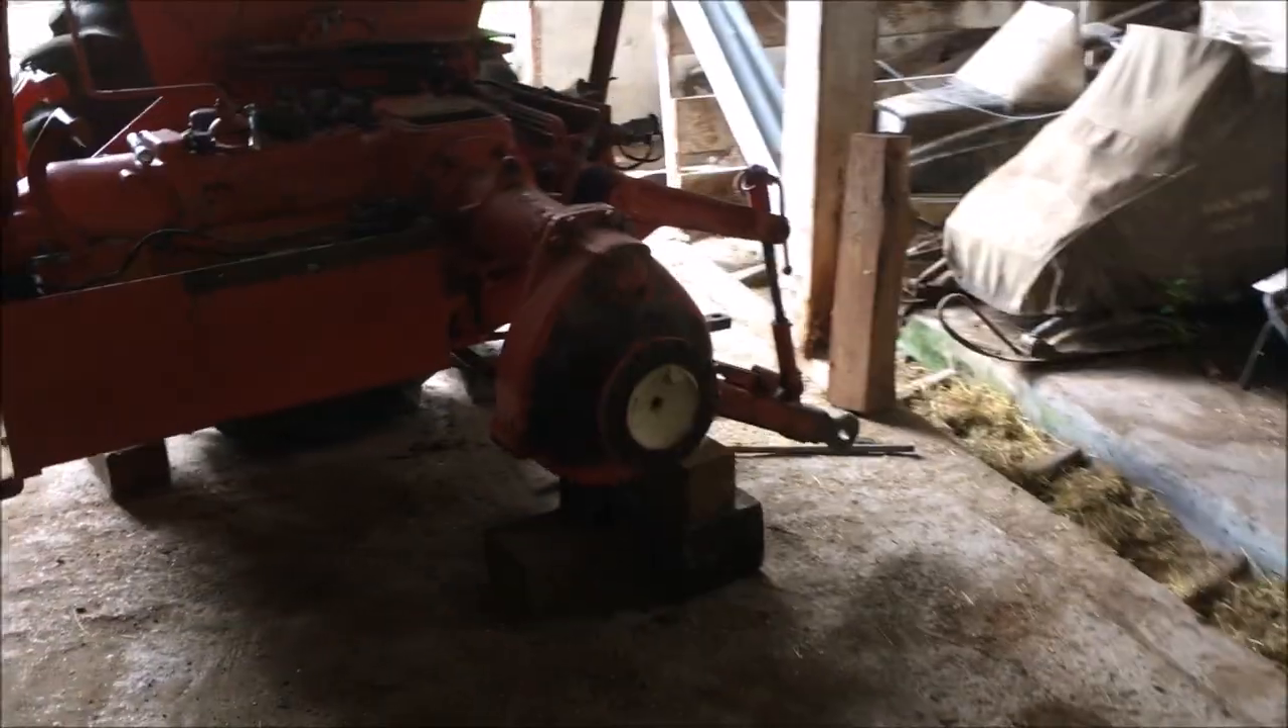Well, after a little bit of an argument, we've got the tire and wheel off.